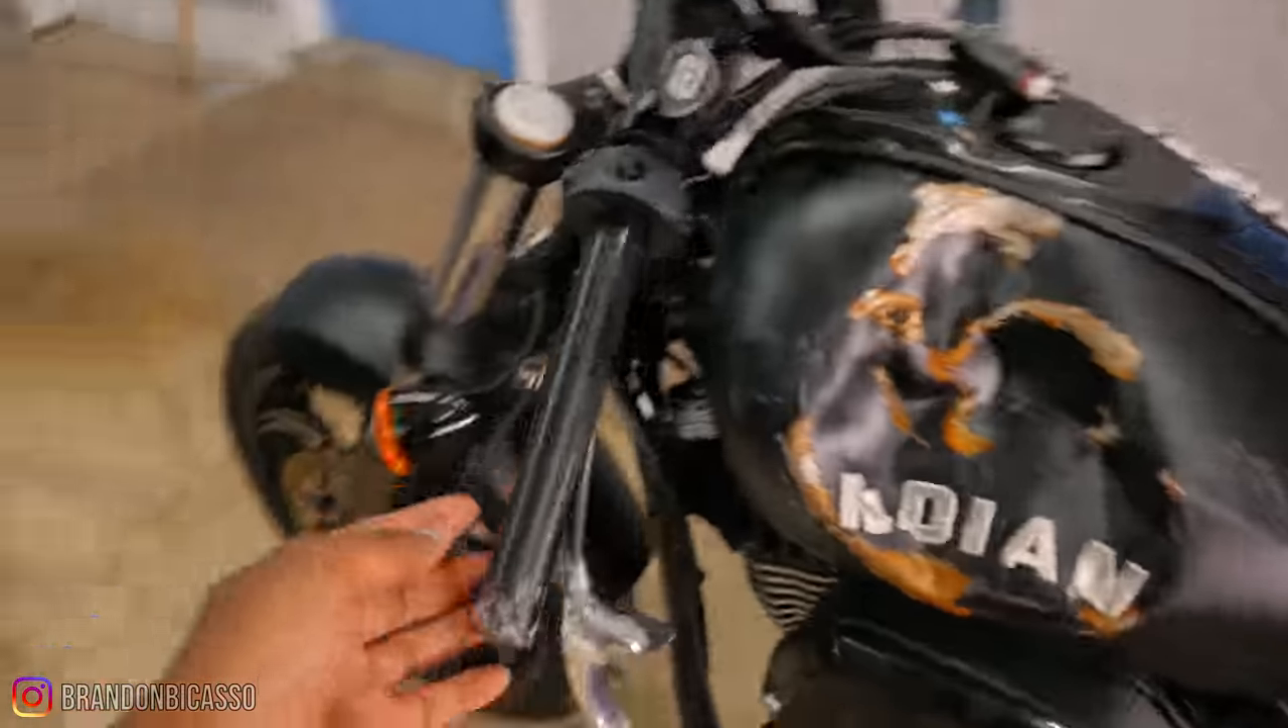We're missing a left grip.